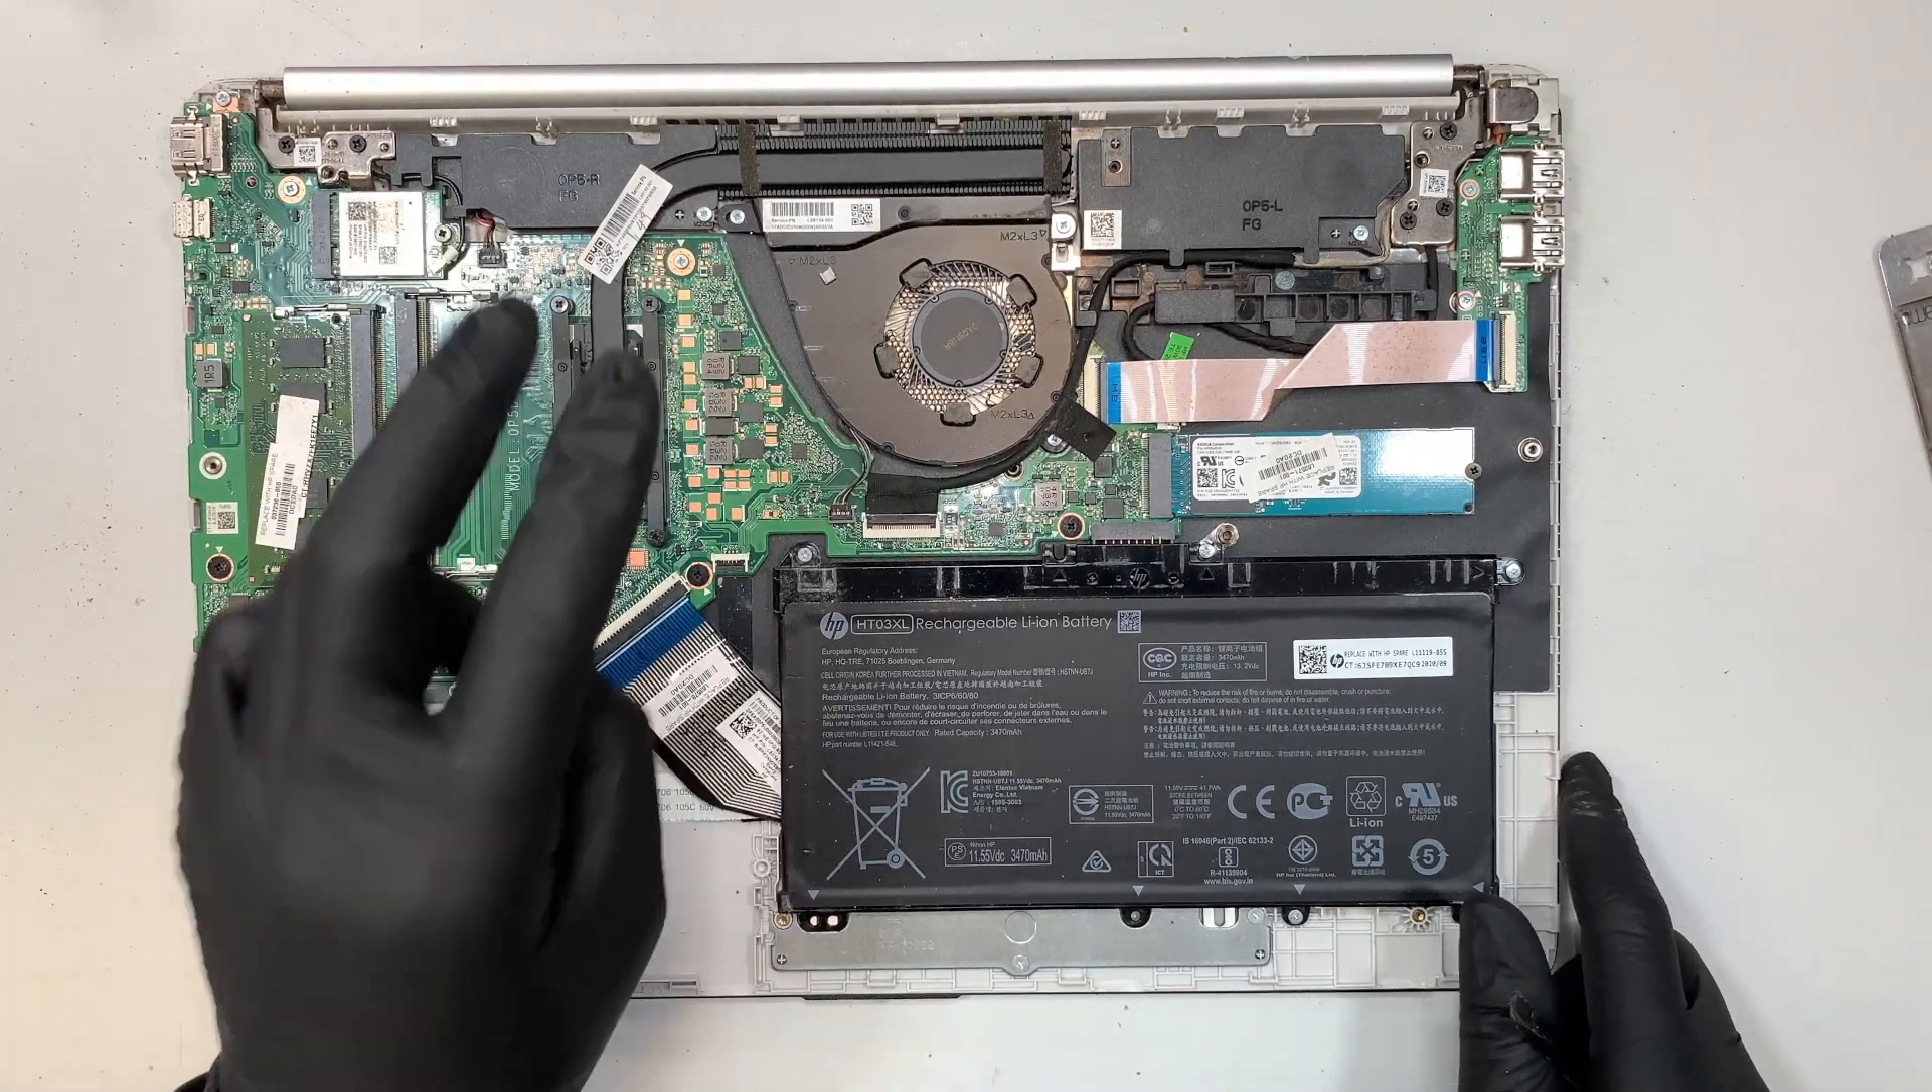Once you have removed that back cover, here you can see the entire laptop.